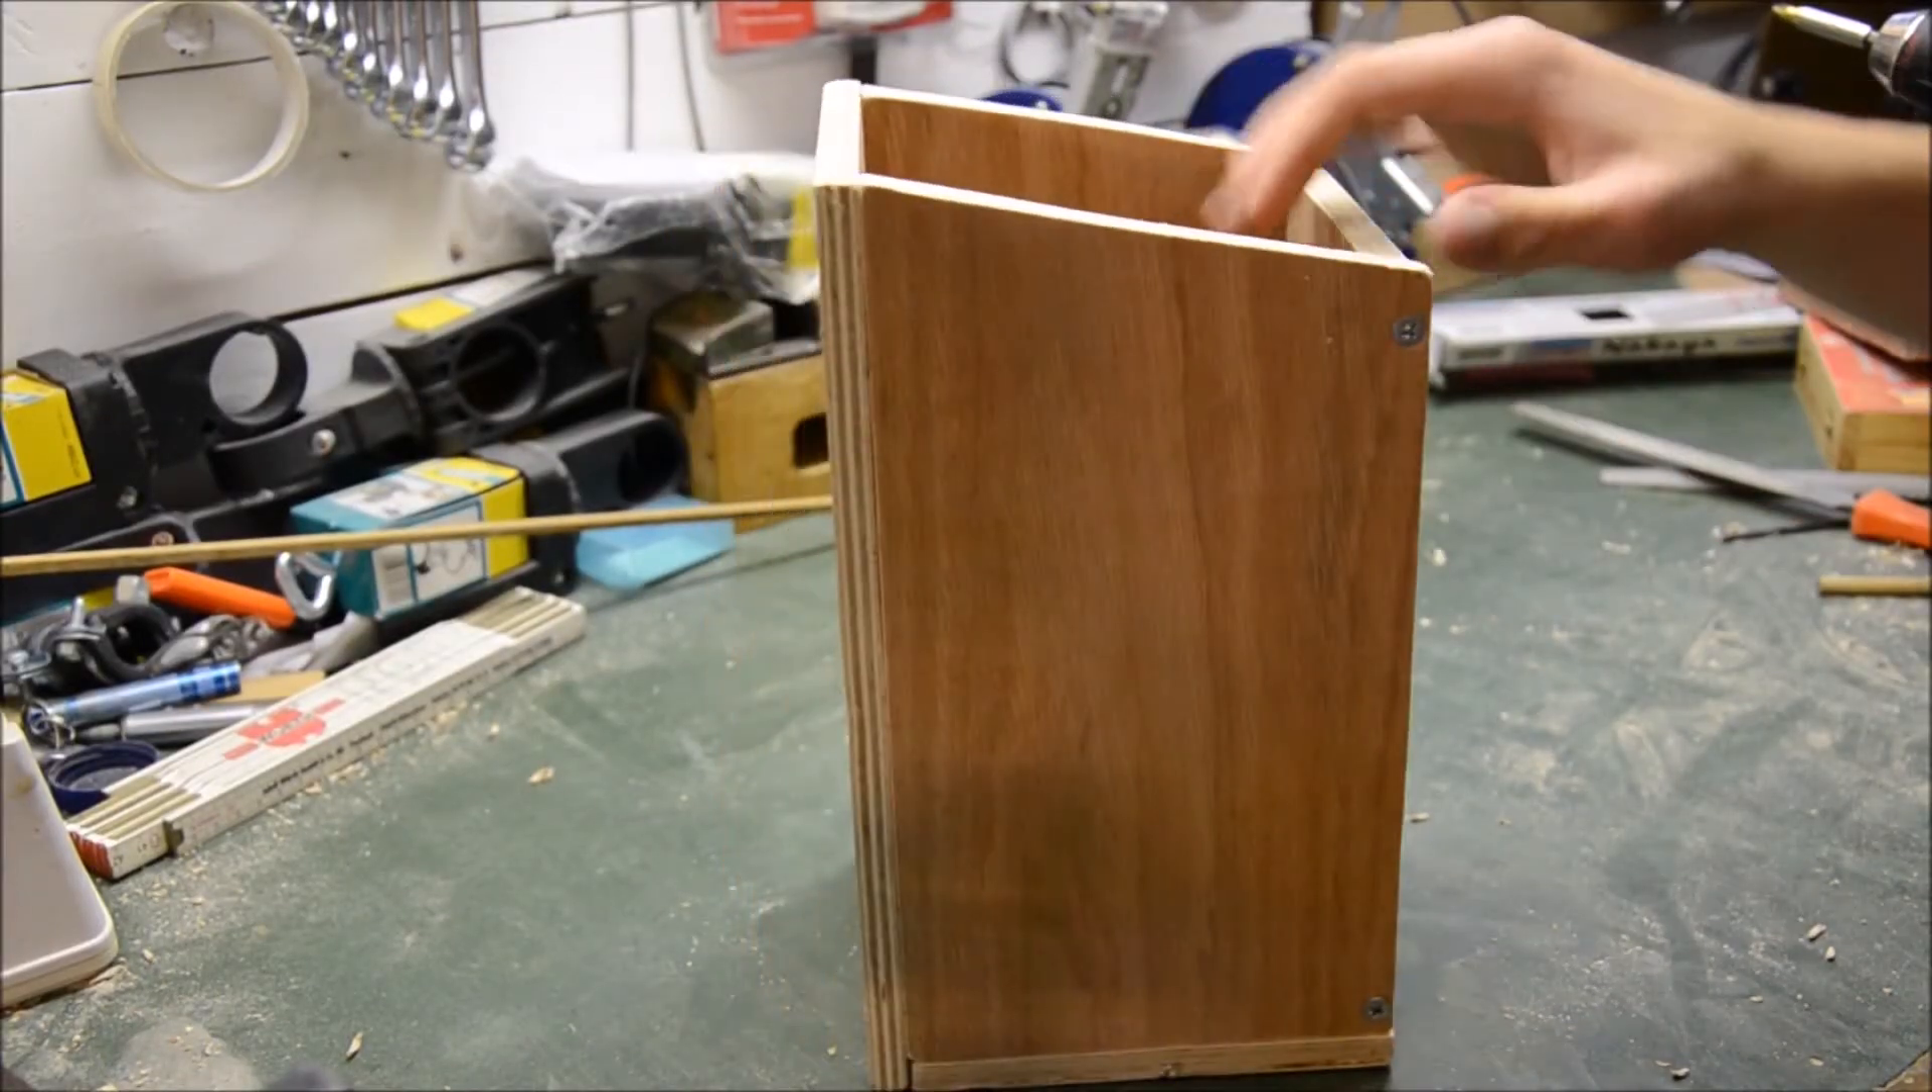Jetzt fehlt nur noch das Dach.